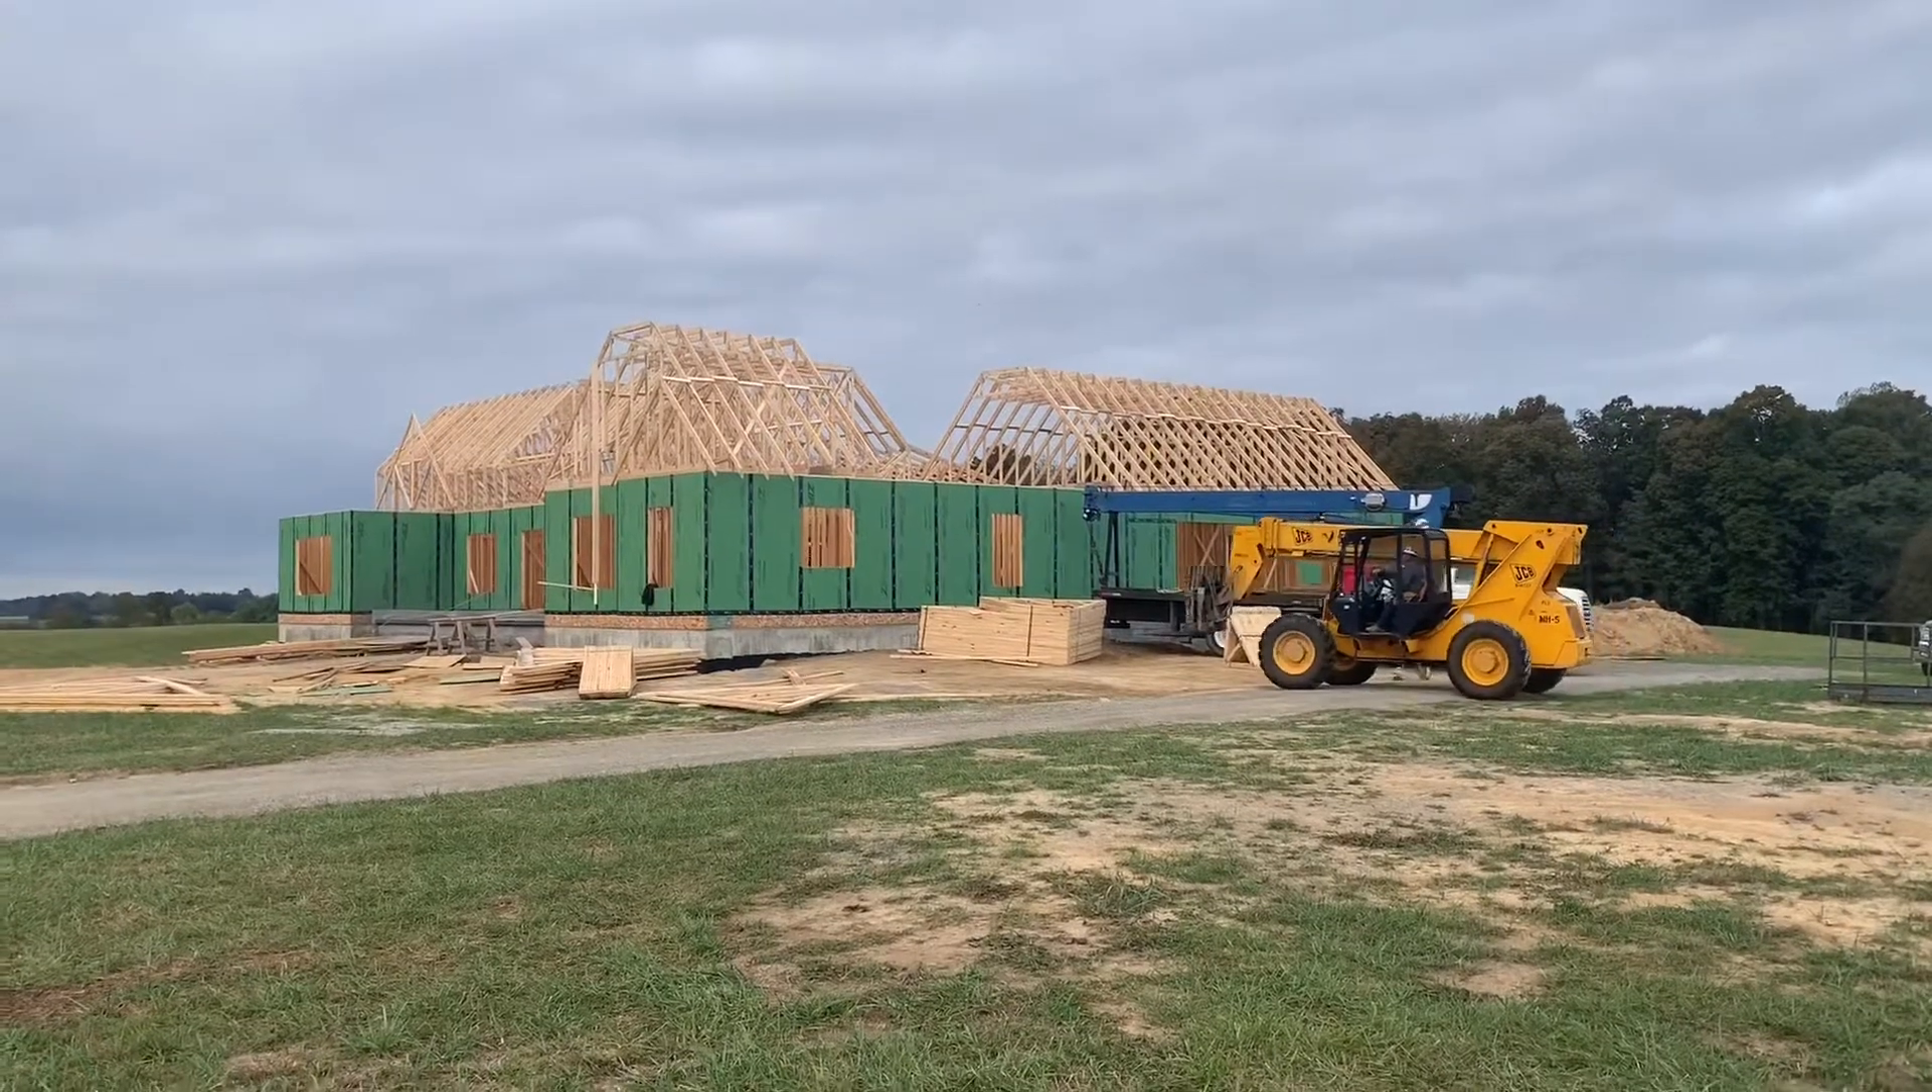As you can see, they've got most of the trusses set on this side.